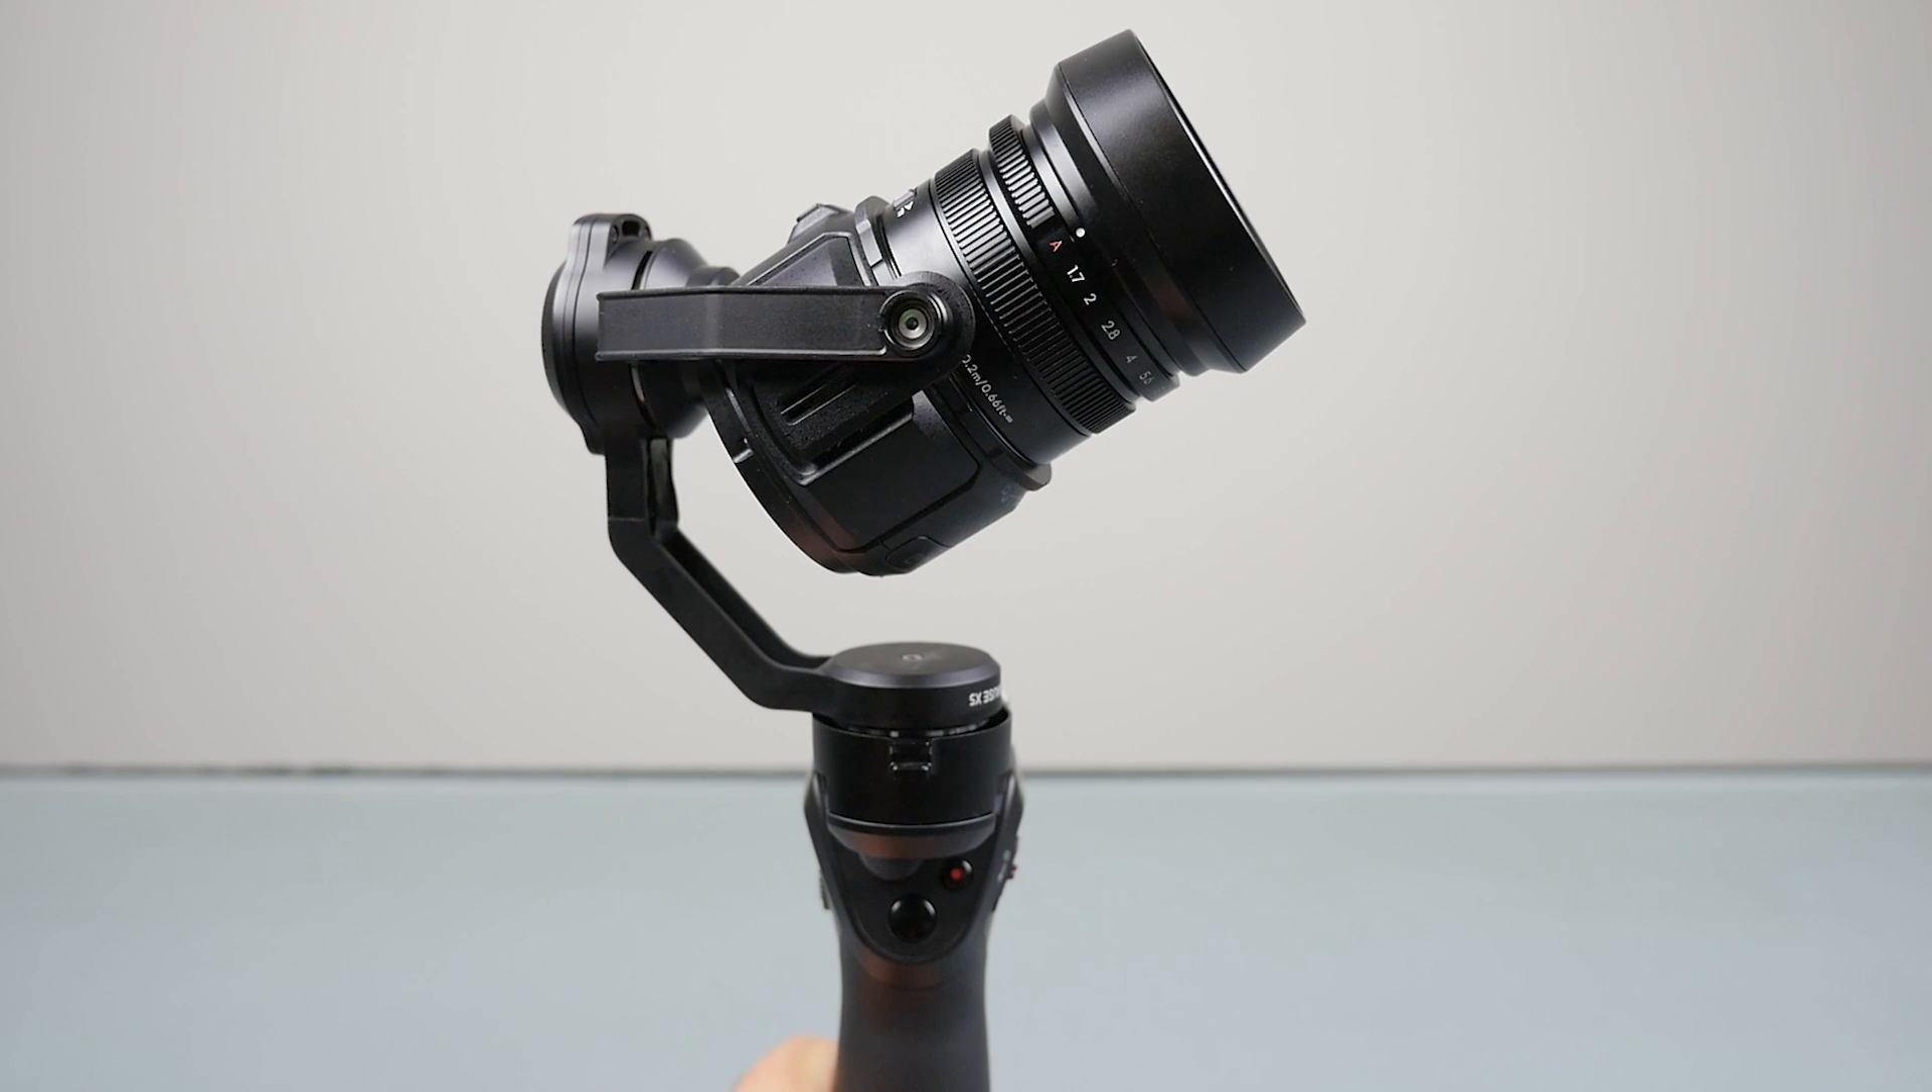And congratulations, you just installed the X5 onto the Osmo.